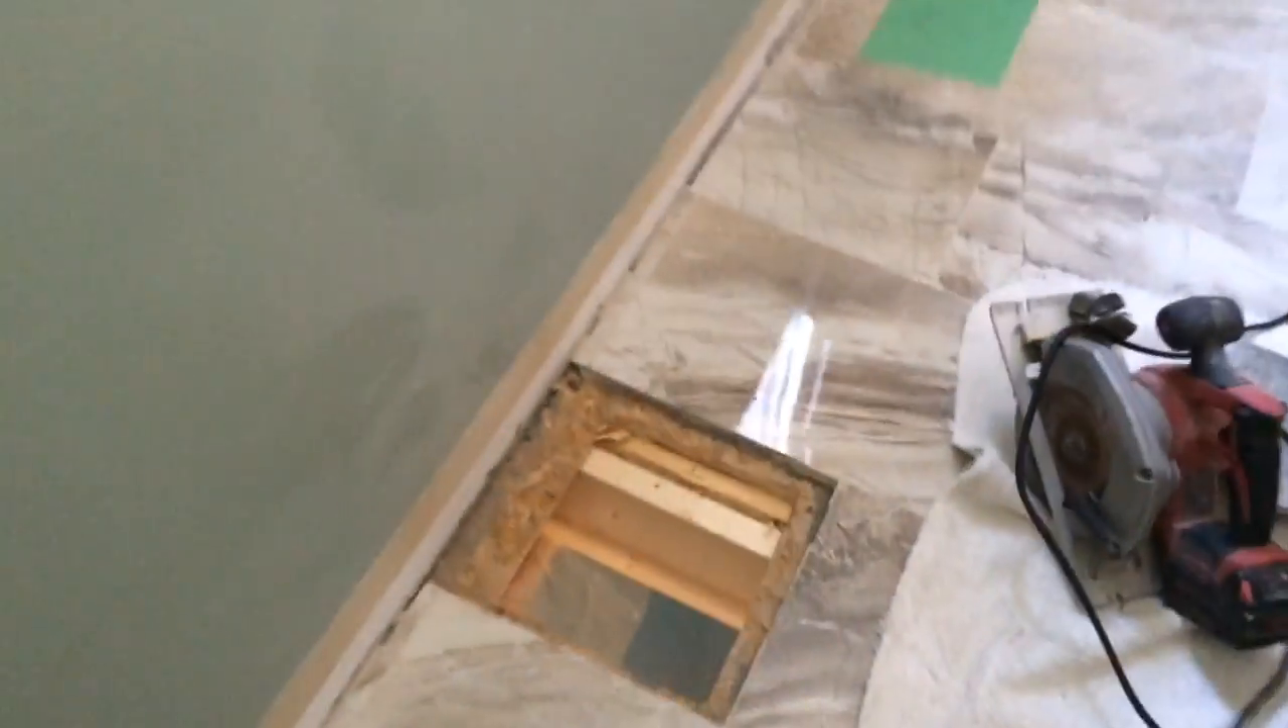What we've done here is we took out one tile.